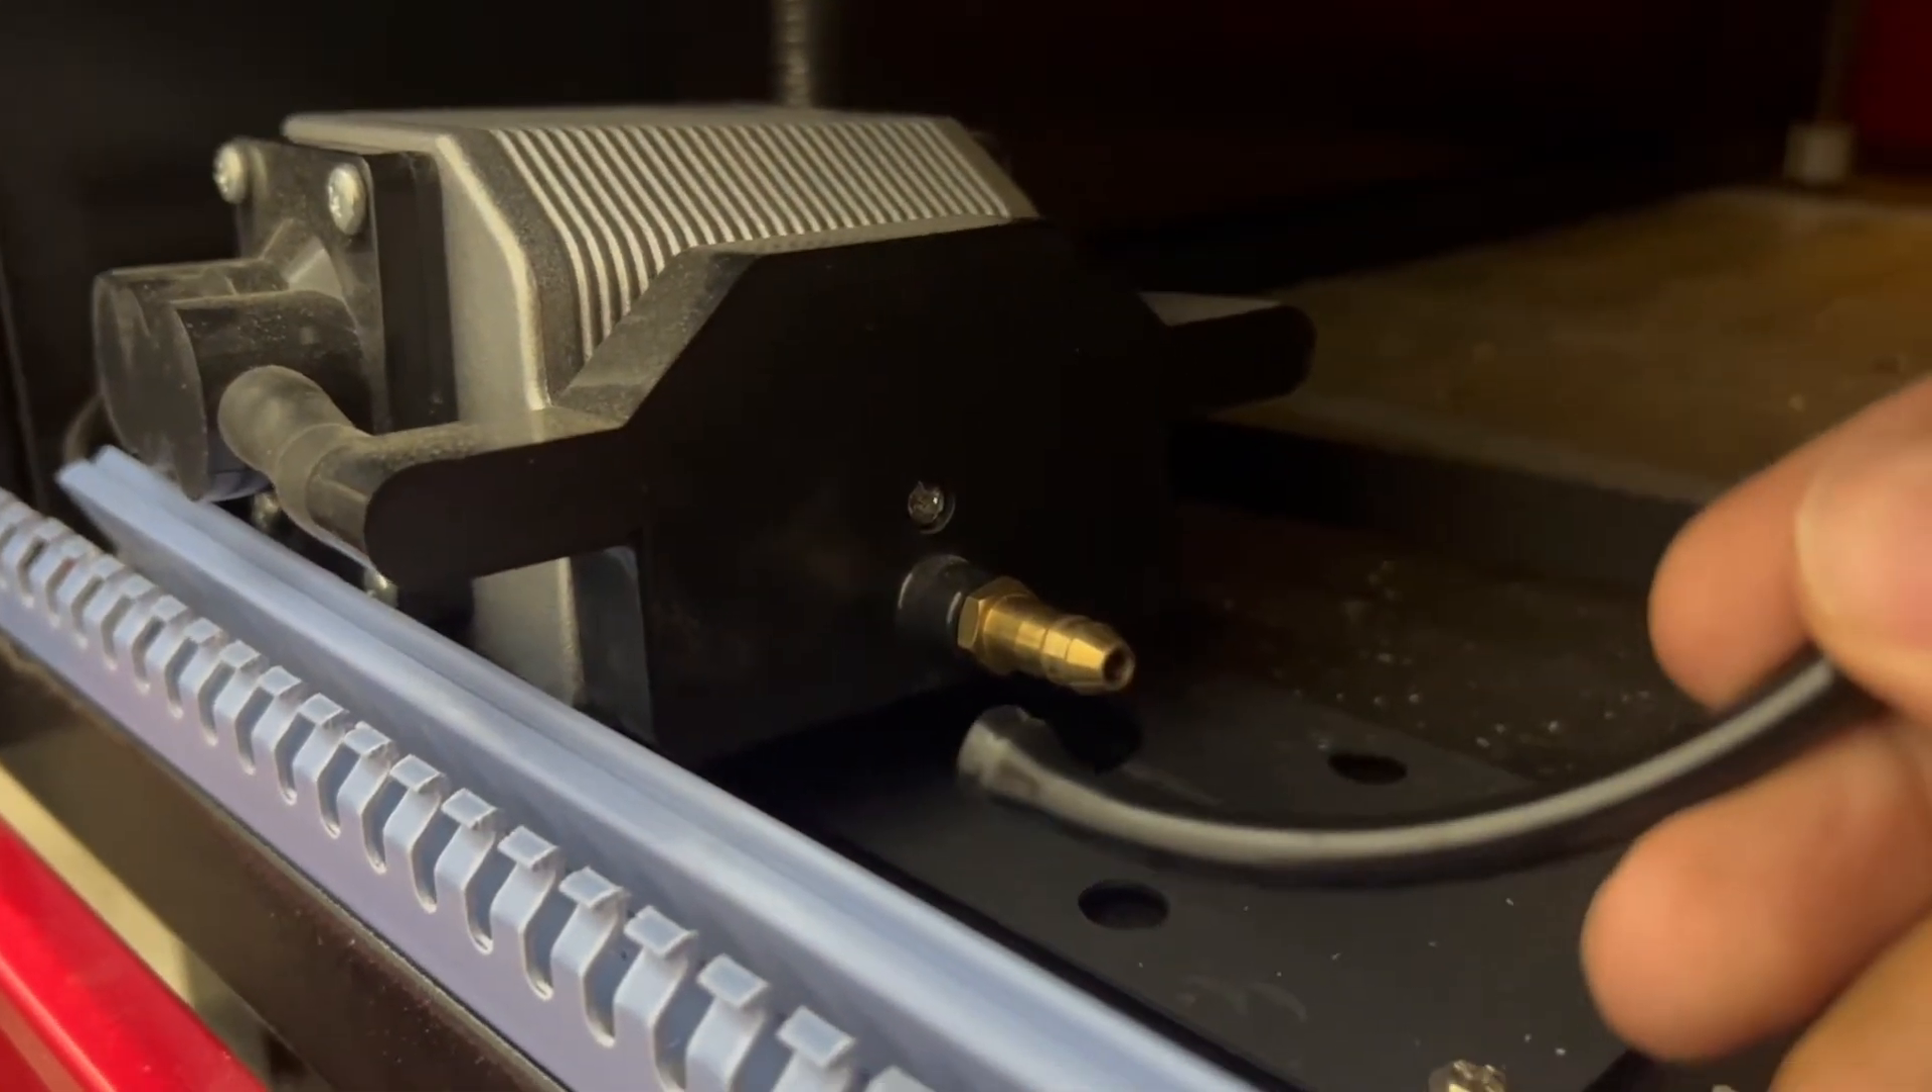So as you can see i removed the tube from this little barbed connection.